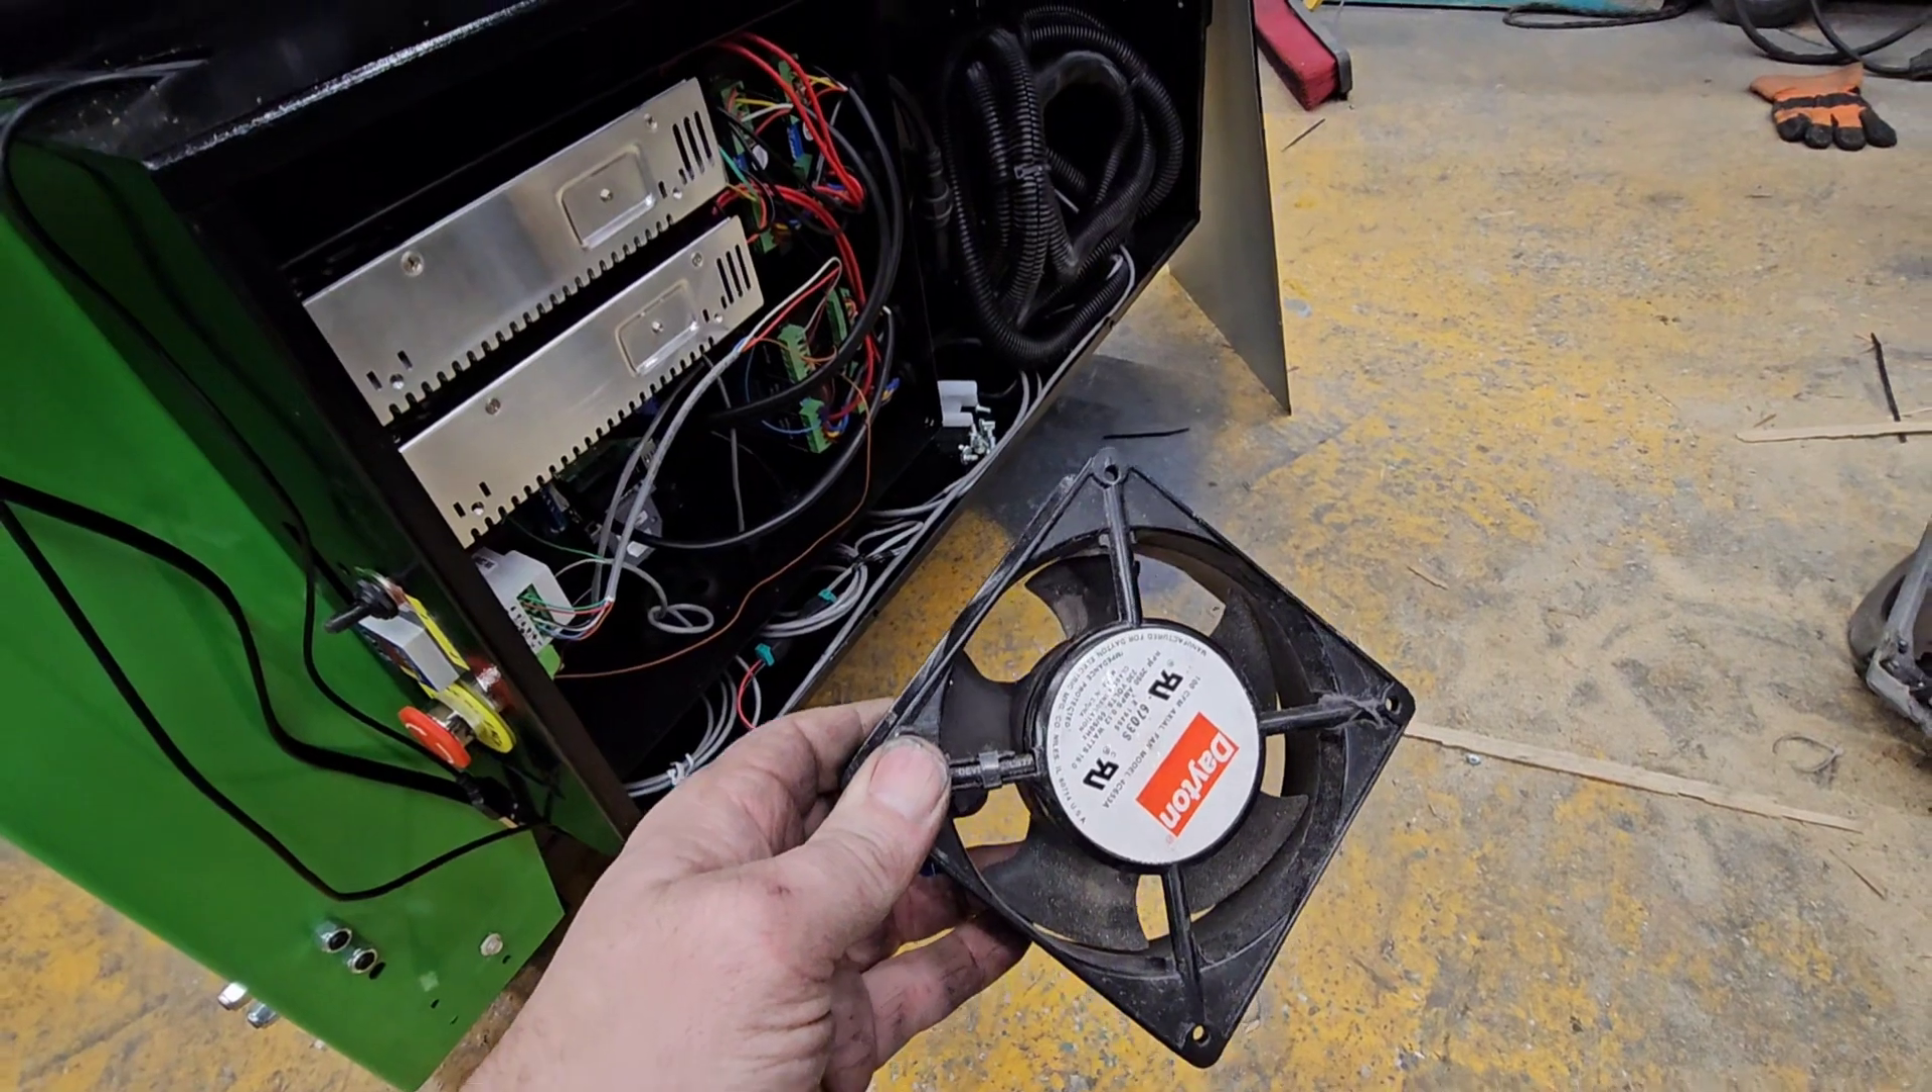I also have a fan to put in here still.